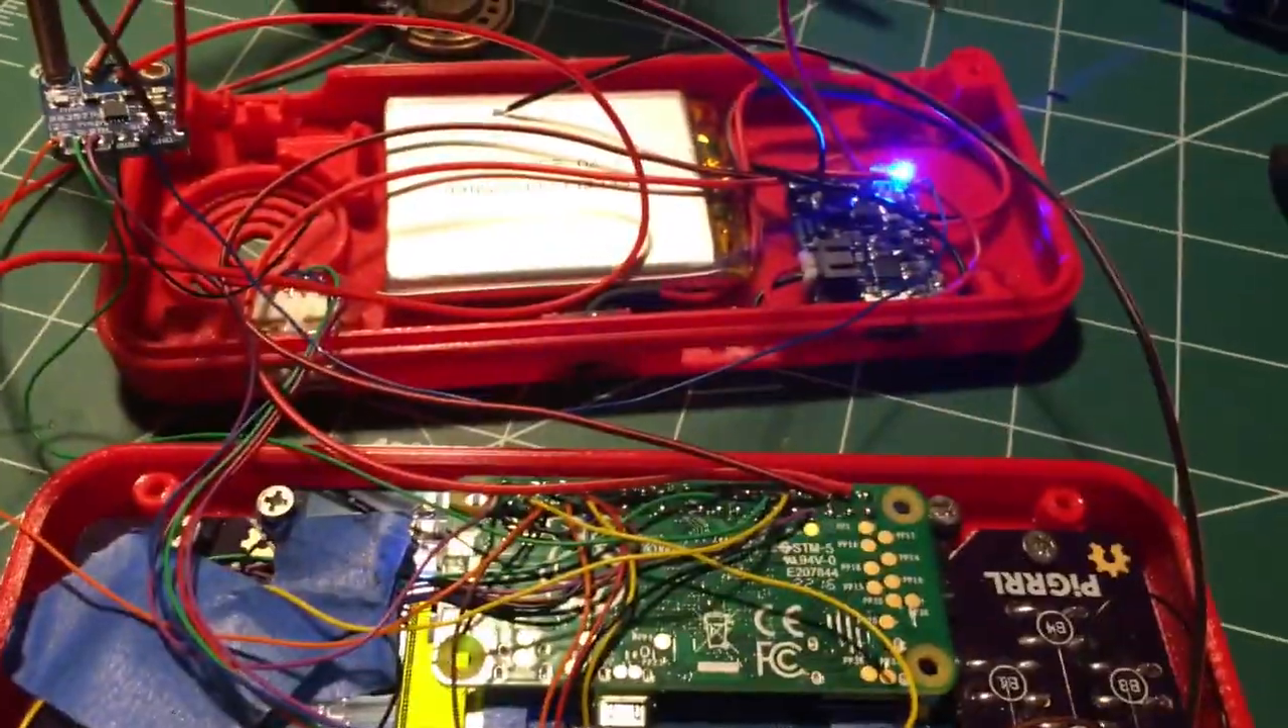It's kind of a mess of wires right now I'm gonna put it all back together.